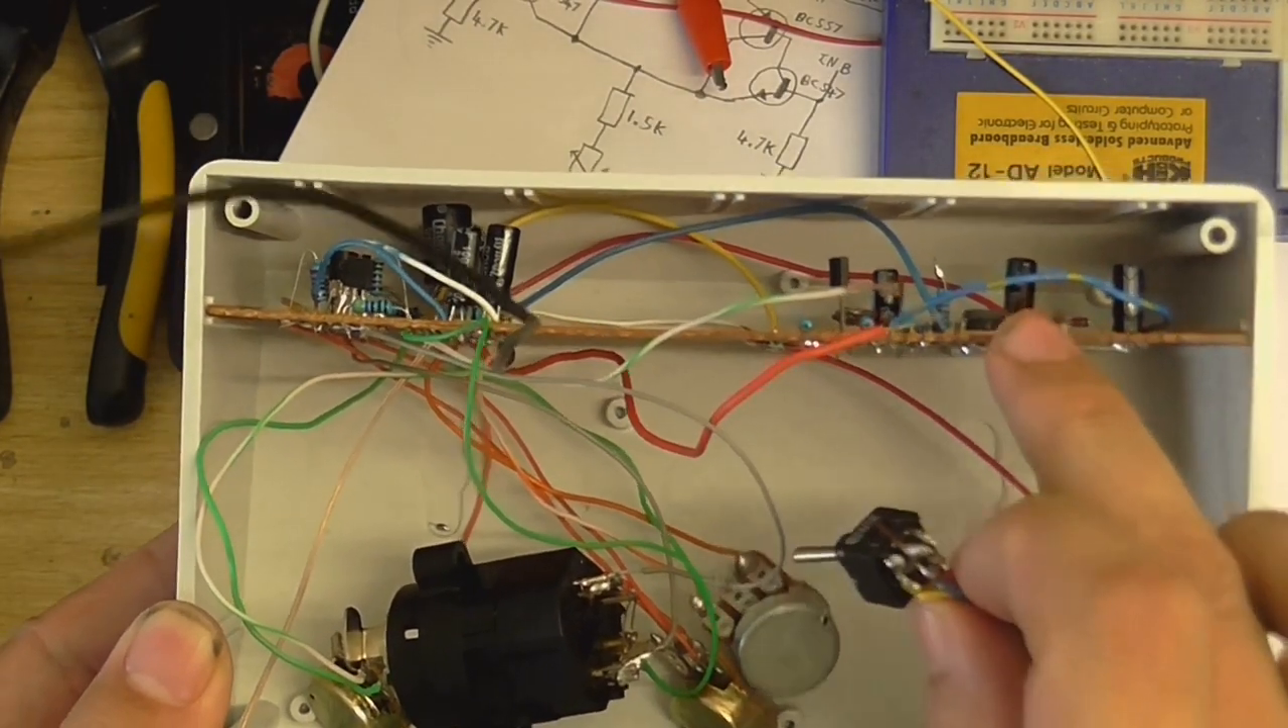Okay, so, I decided to see how well the circuit would fit into the box. And it fits in really nicely.